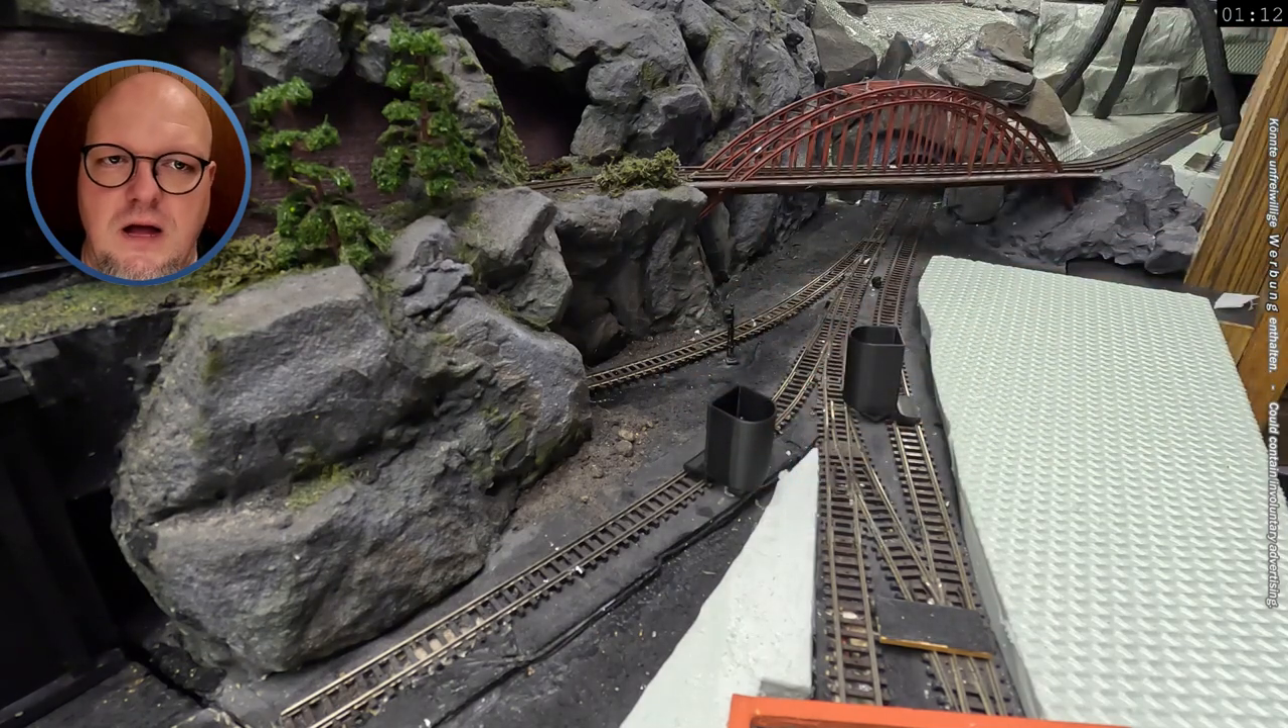Man sieht es hier vorne, habe ich schon diese Hartschaumplatten angebracht.